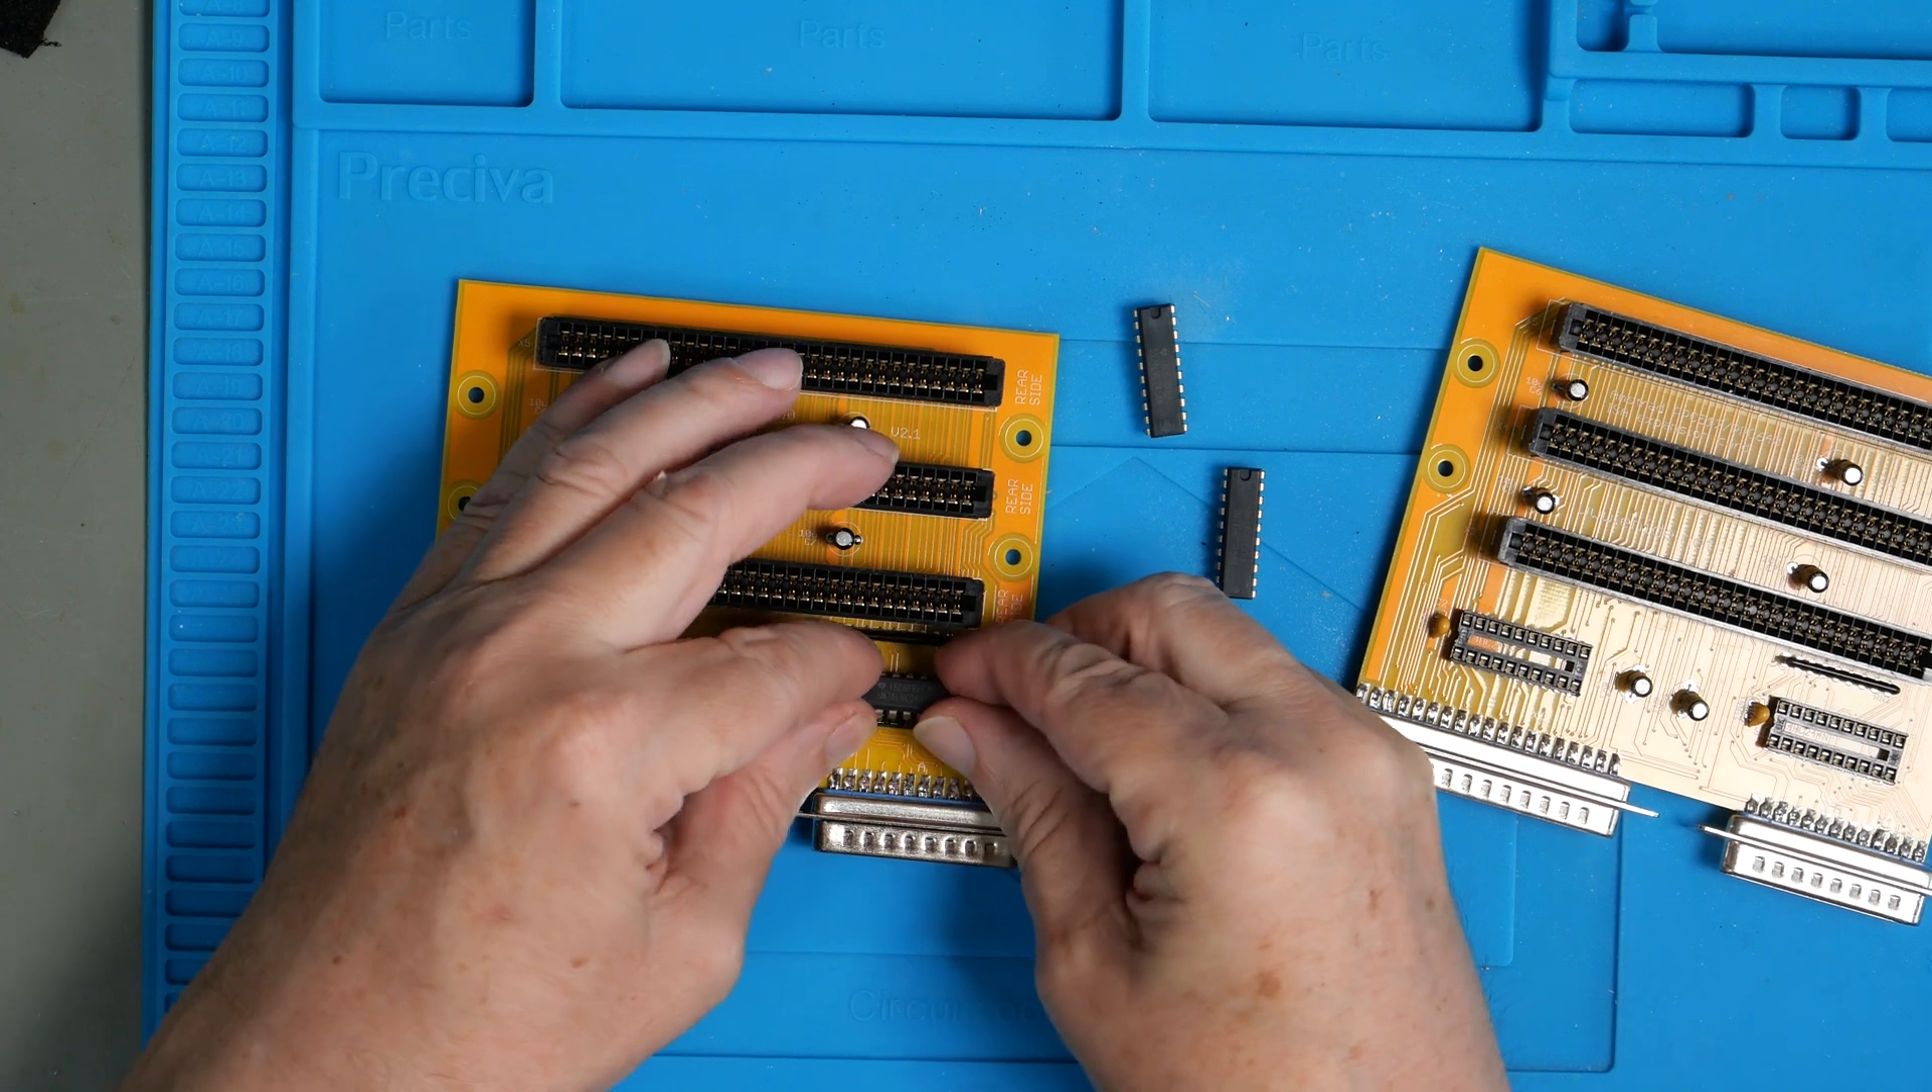The last thing to do is put the chips in.